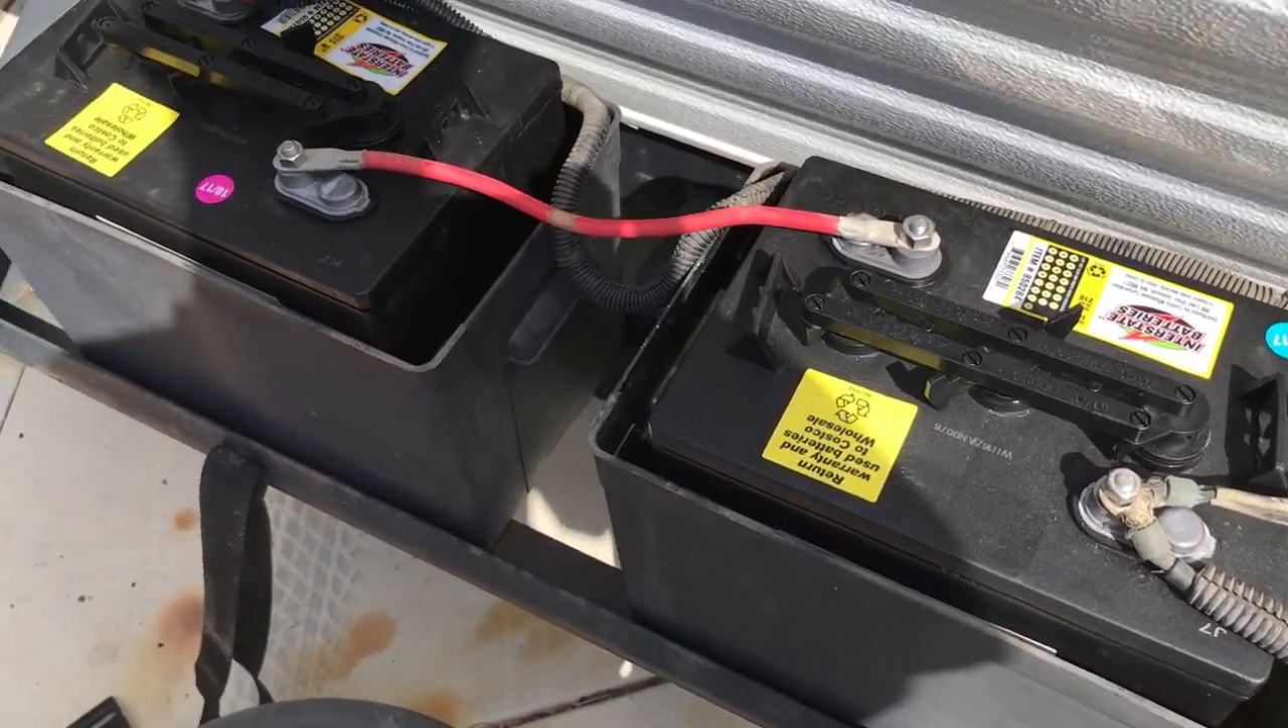So you can see here, we've got our new batteries installed. They are wired up in series.